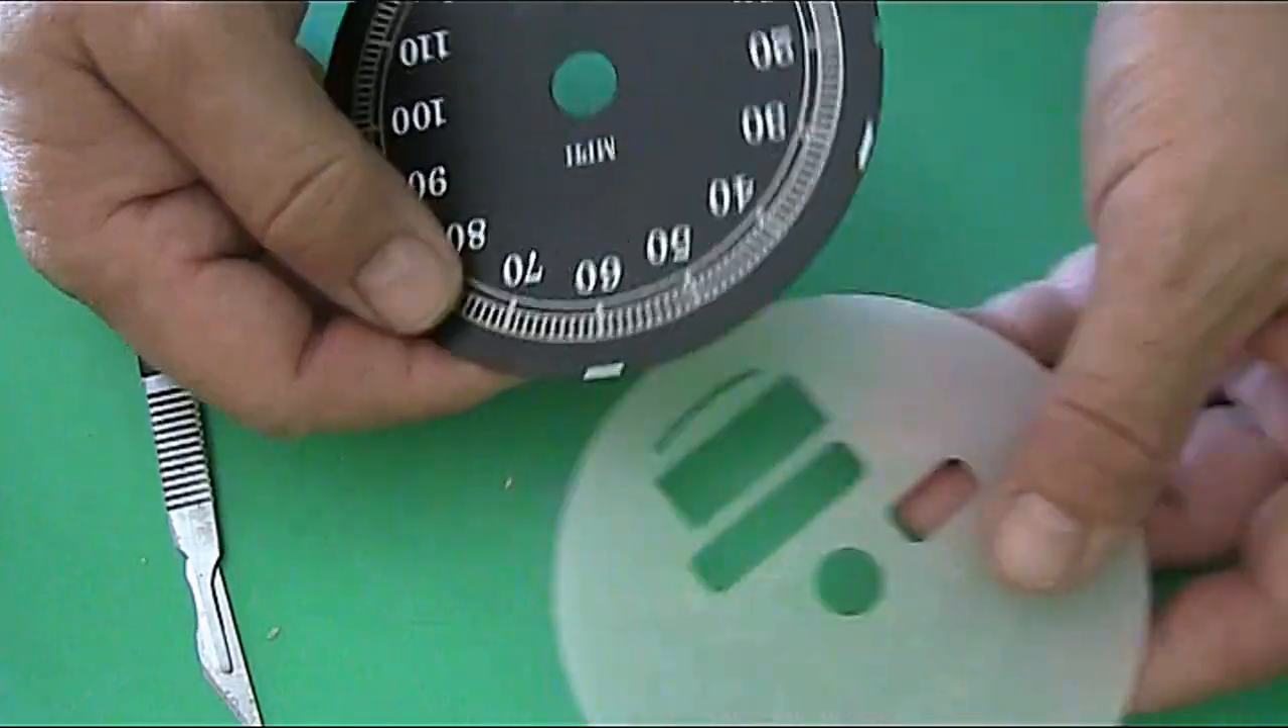We've managed to take apart the dial face from its back support without we haven't damaged the dial face.